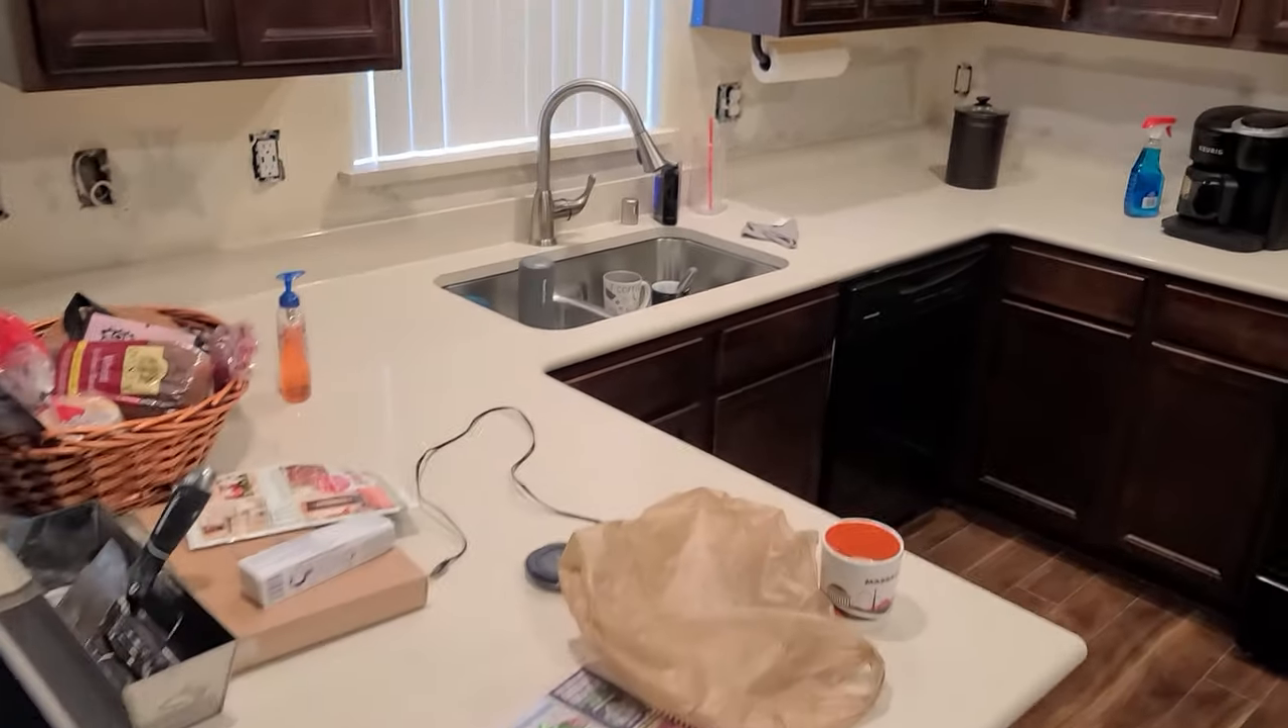As you can see, the new counters are in. Had to put the sink back together because she wanted water for some silly reason.